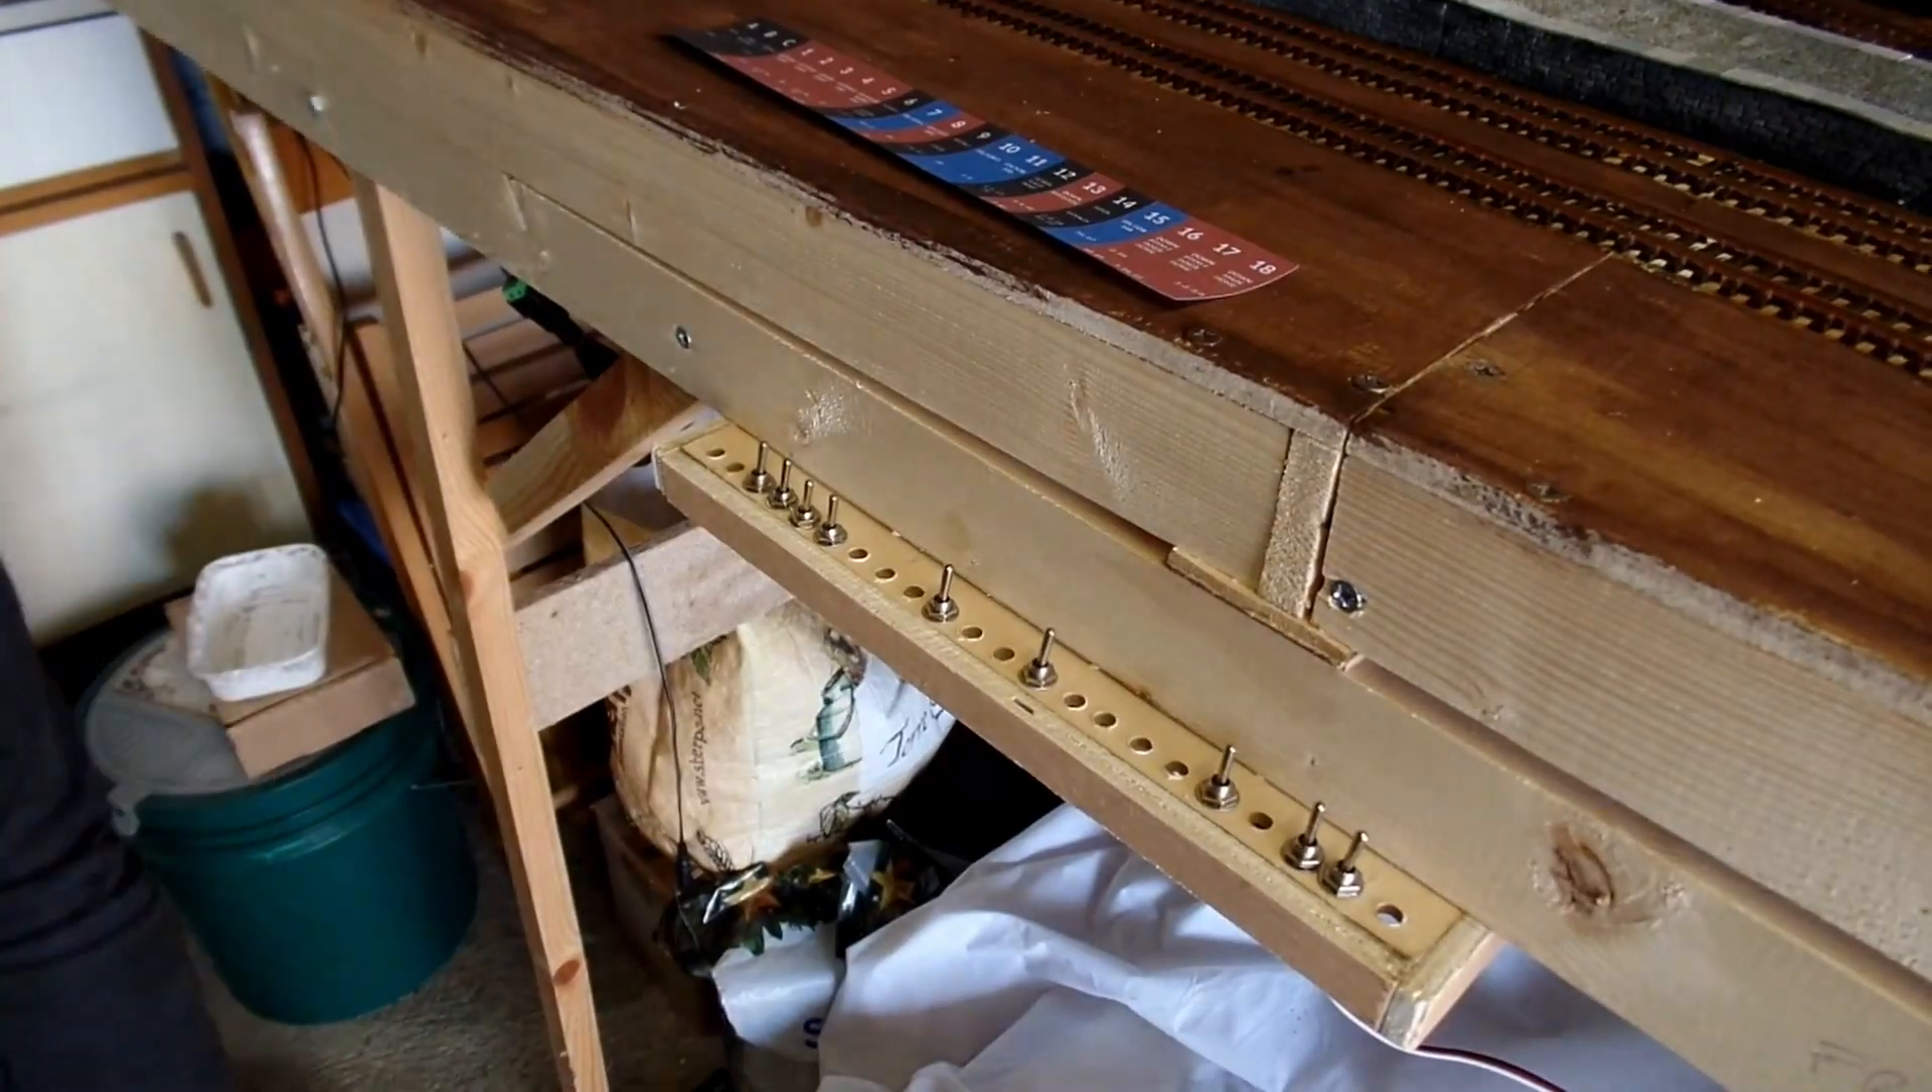The switch panel is now screwed onto the base, so I can glue the lever diagram behind it.